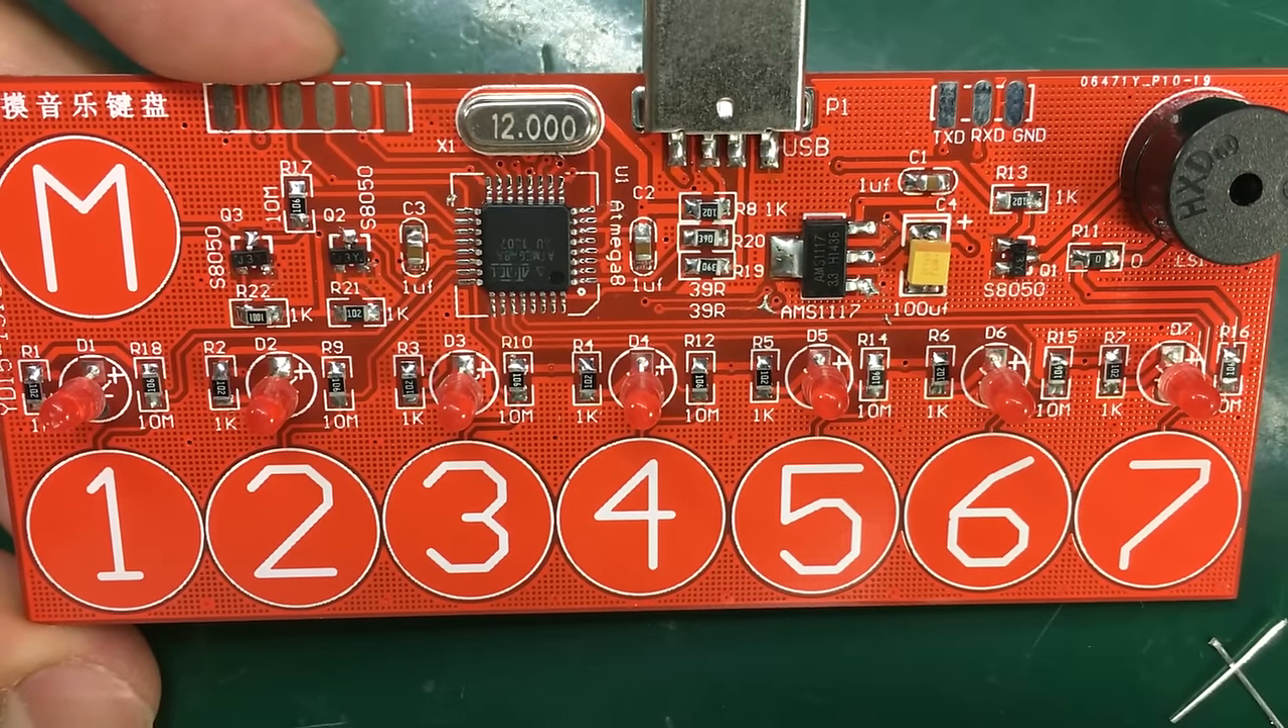So this is how the kit looks like with all the parts soldered in.